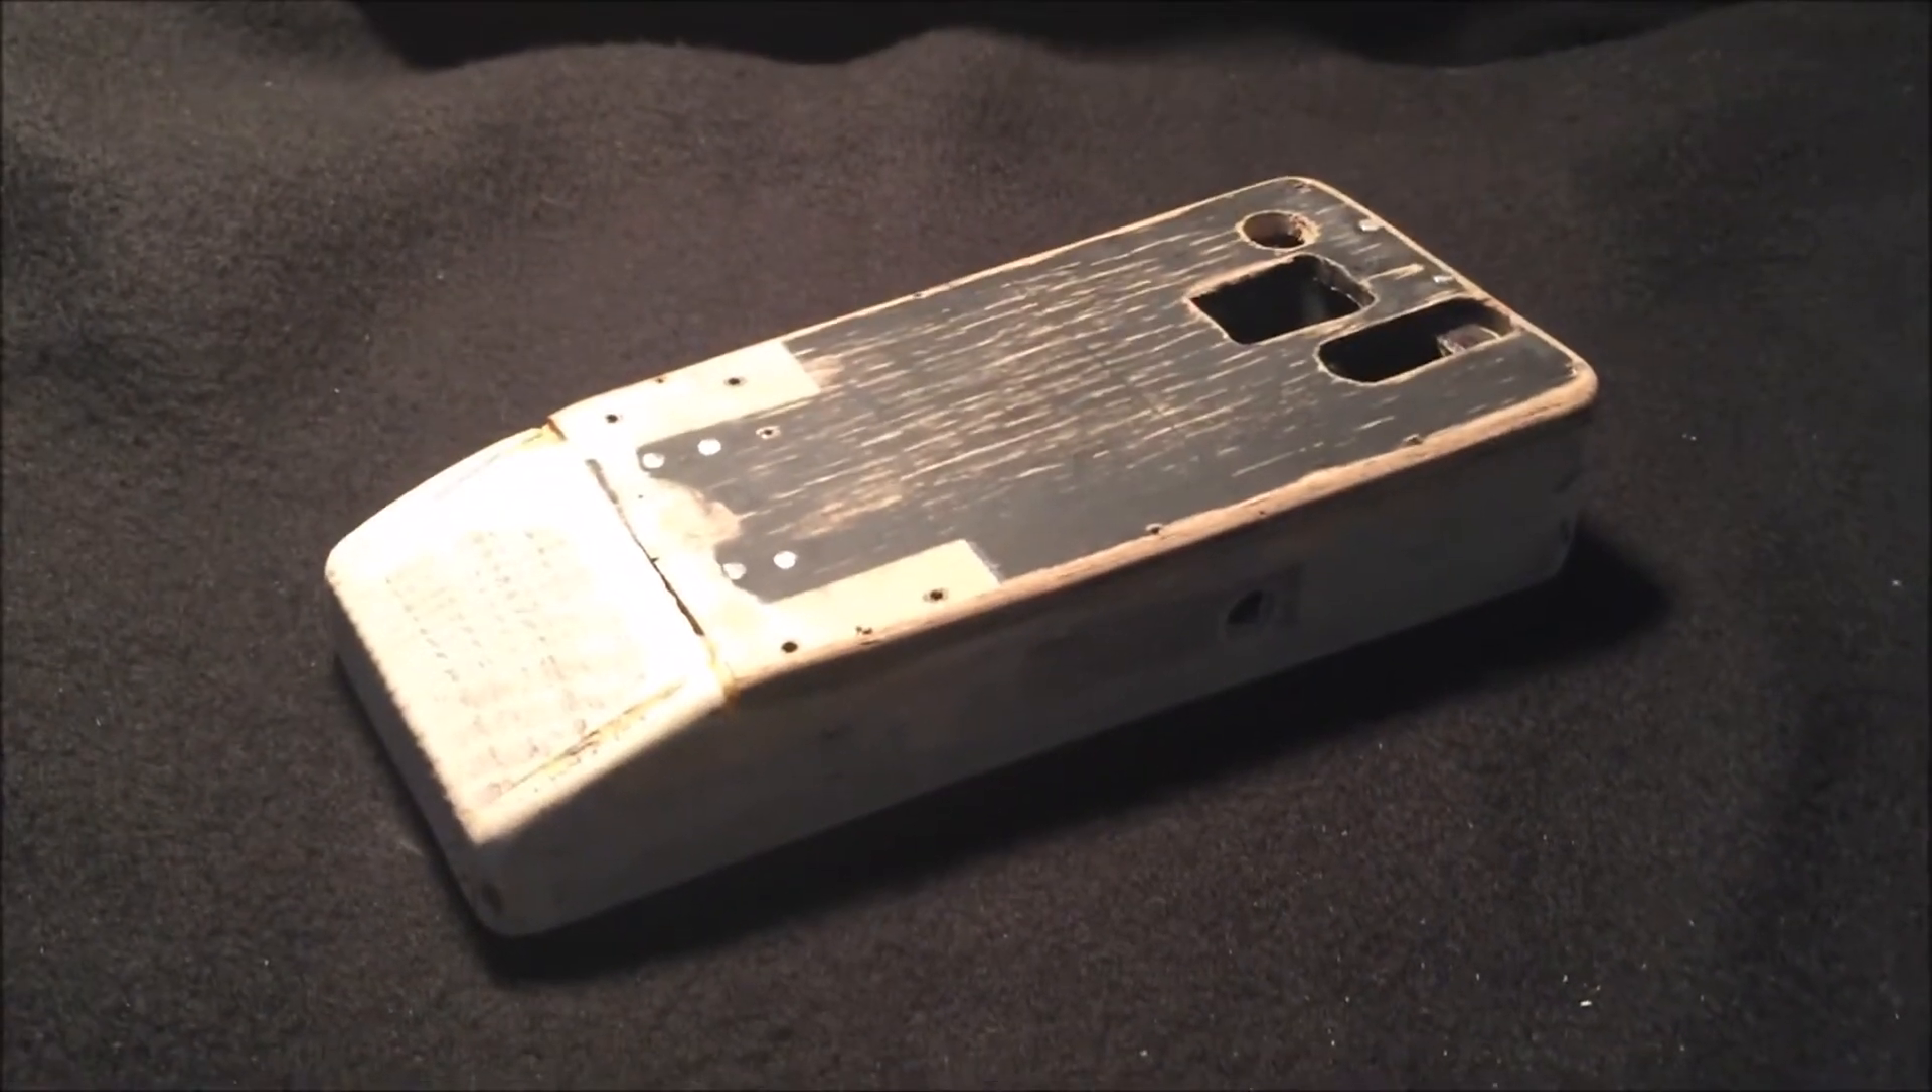Okay, so now at this point I've assembled all the wood pieces together using glue and nails.